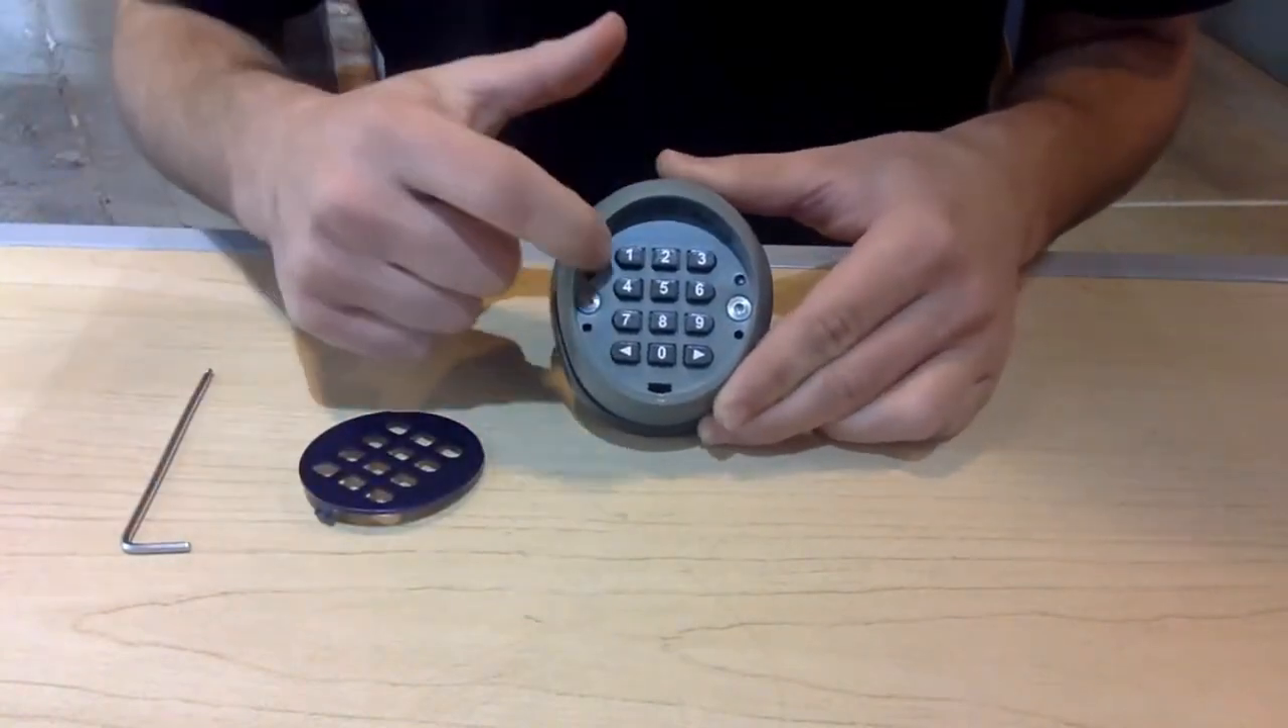So with the blue panel off now, you'll see the gray backing and then also the two allen wrench screws using the appropriate size allen wrench to unscrew the screws from the casing.